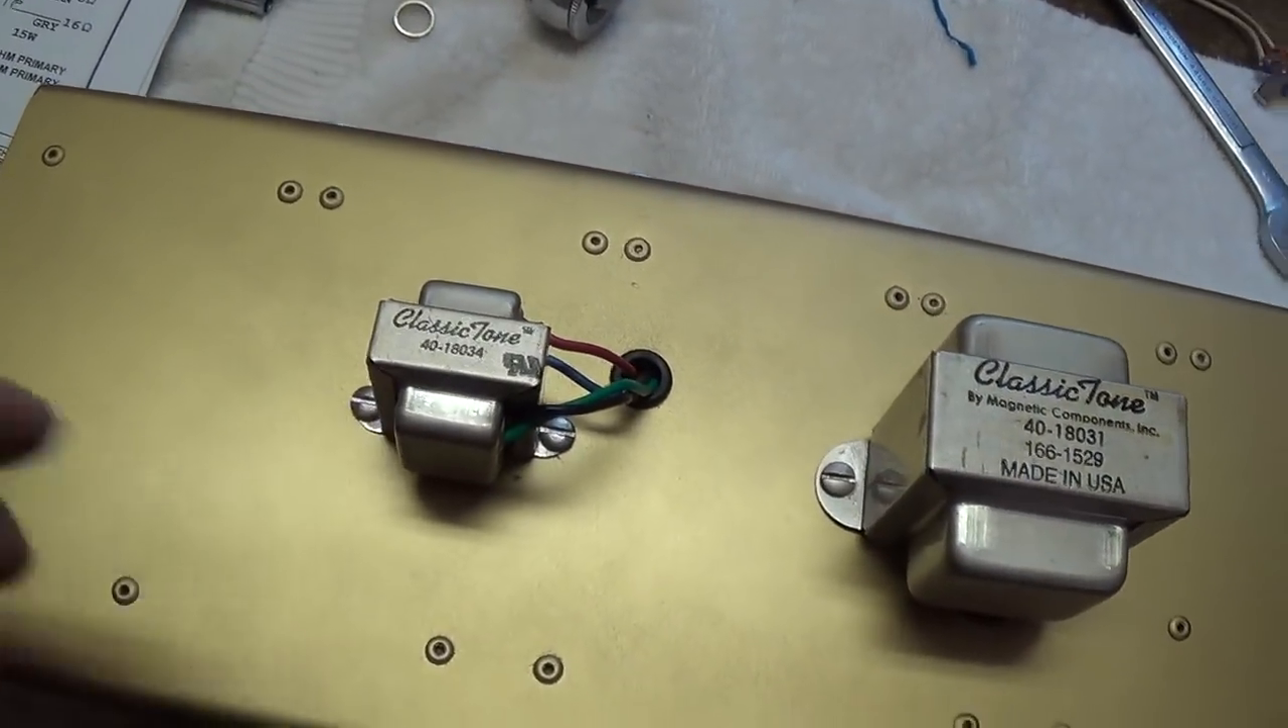The wires are running through those protective grommets.